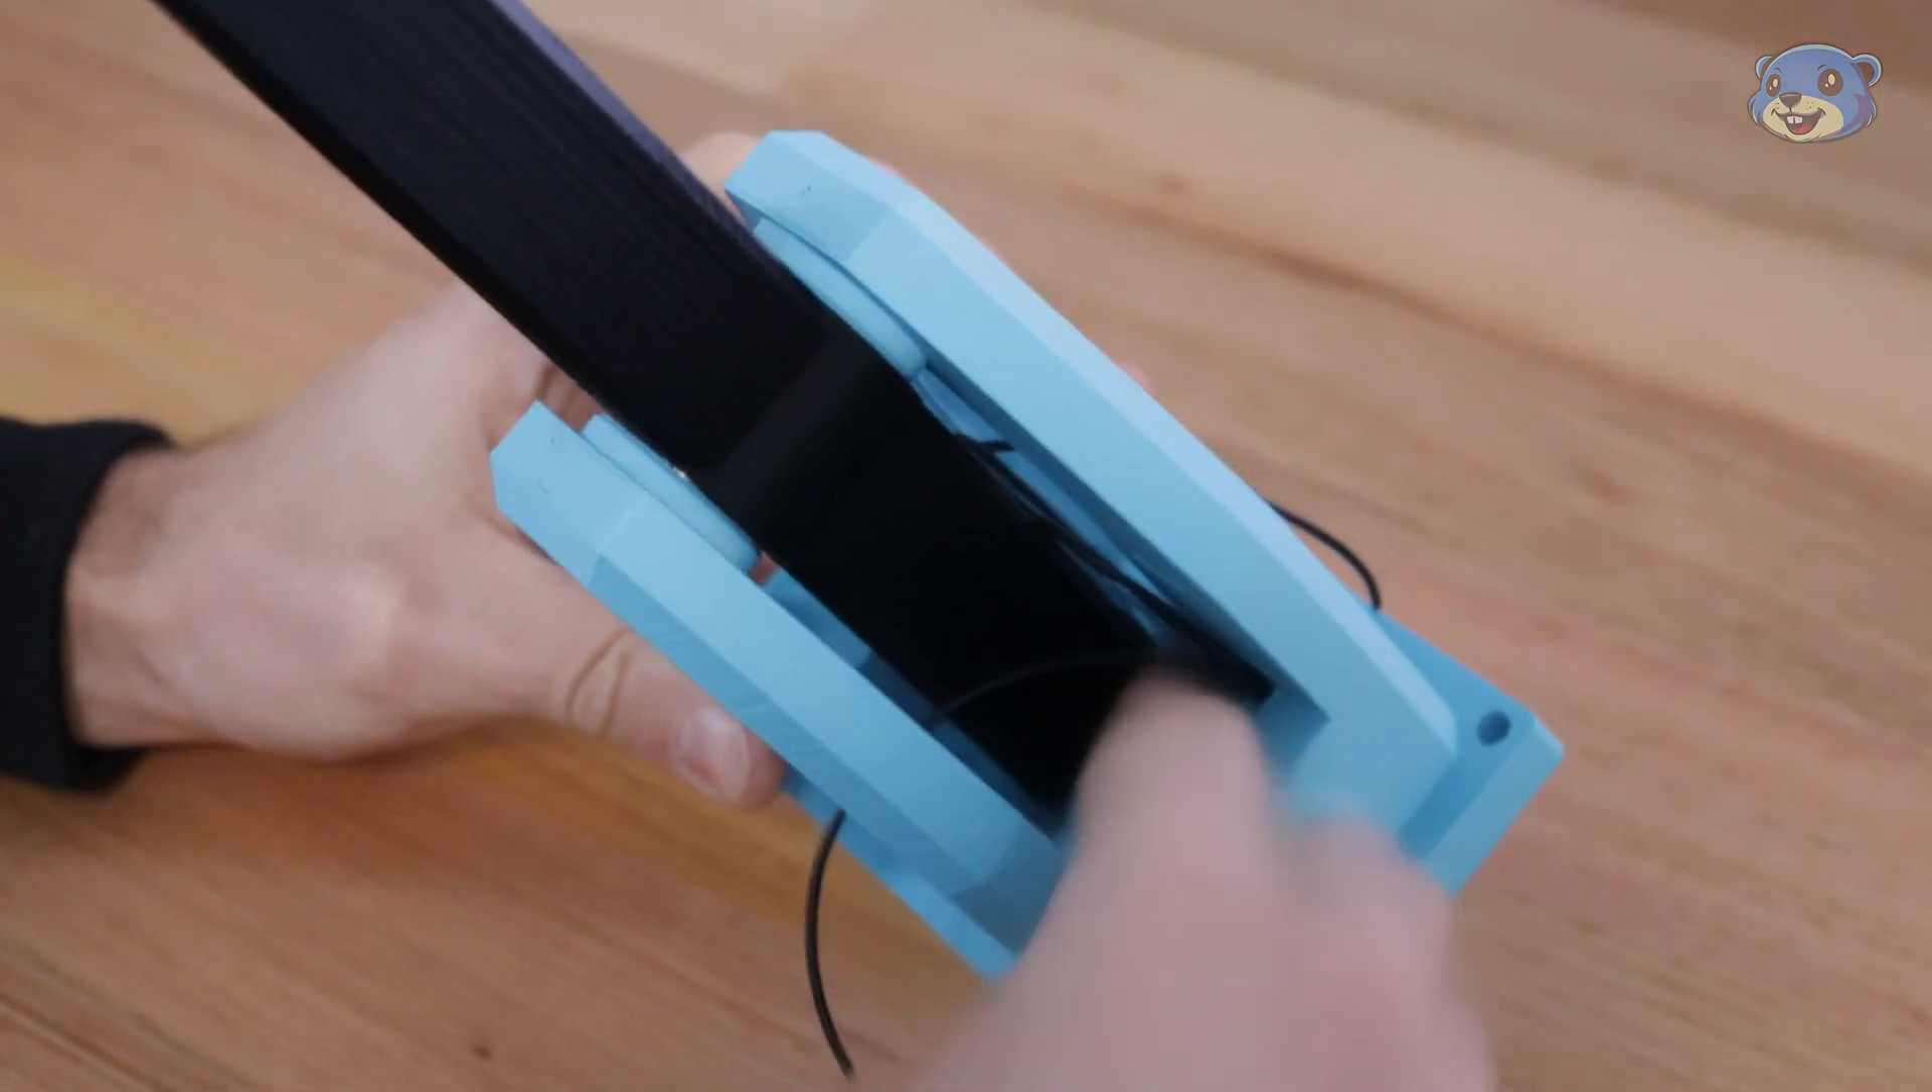Leave the wires hanging loose for now We'll finalize the wiring a little later on.